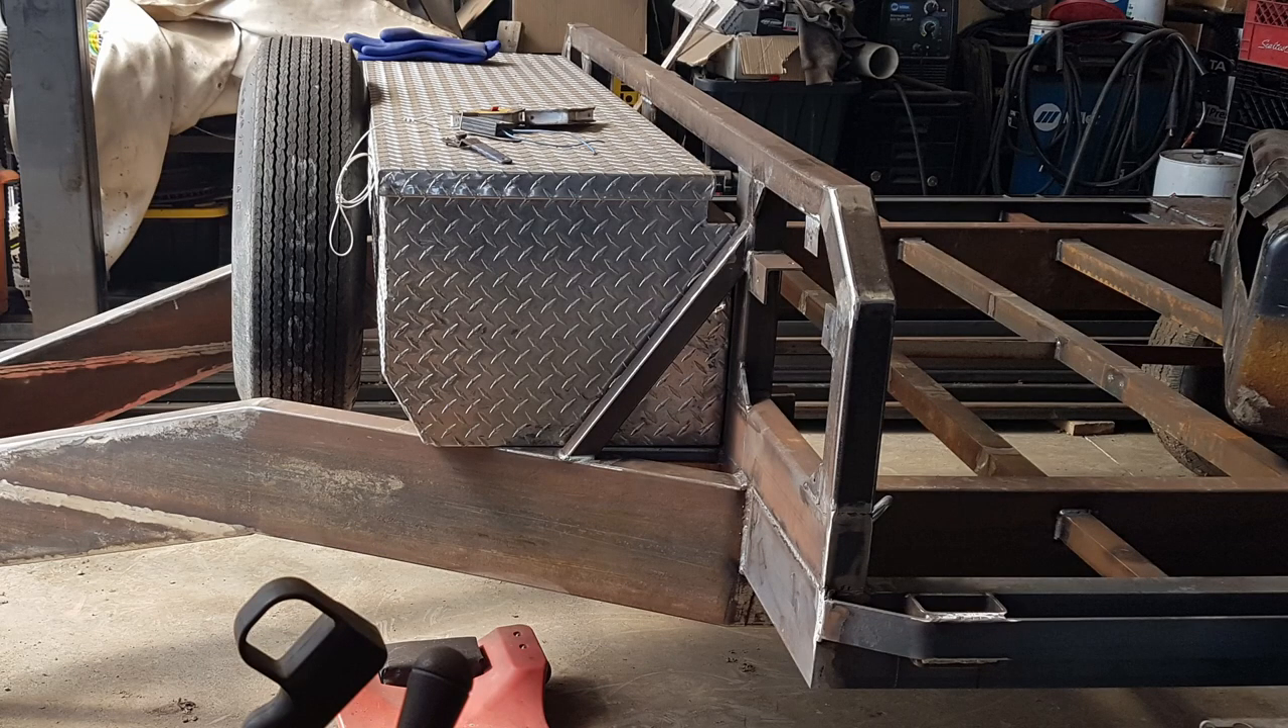As you can see here I've got the spare tire mounted and you can see how I tied the rub rail and stake pockets in with that c-channel onto the main frame.